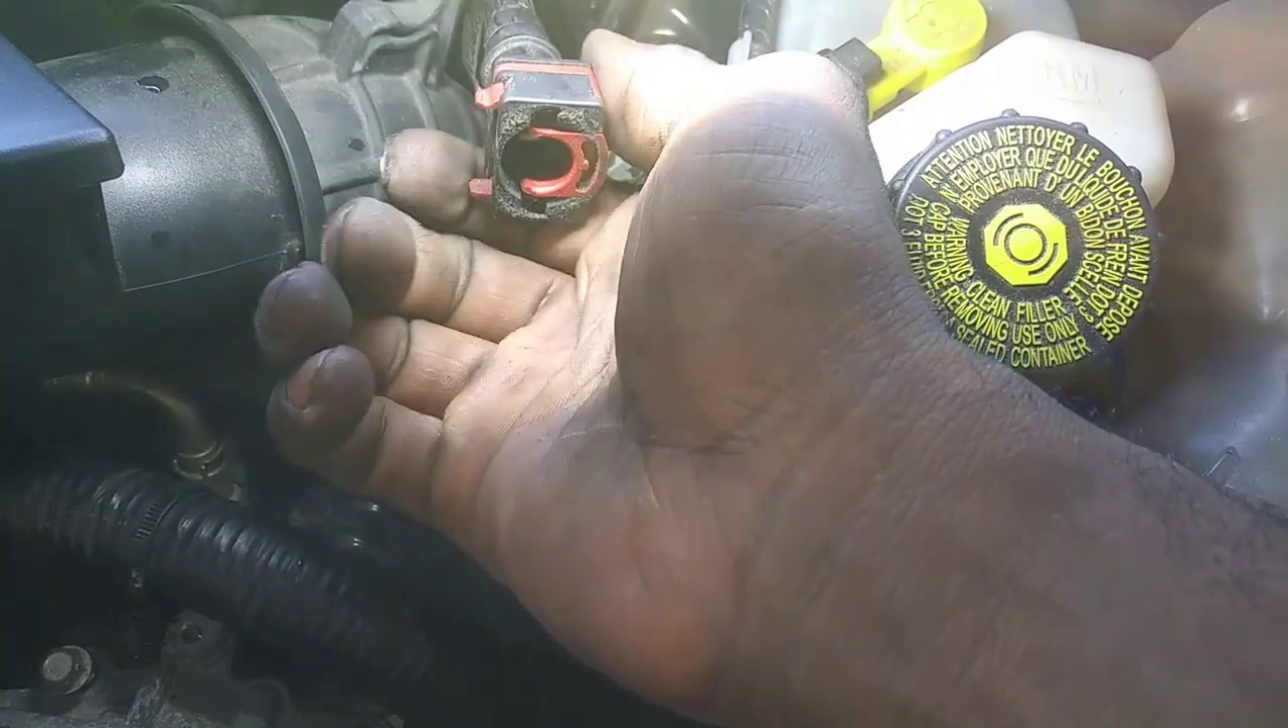So, I got the, ah, quick connector off.